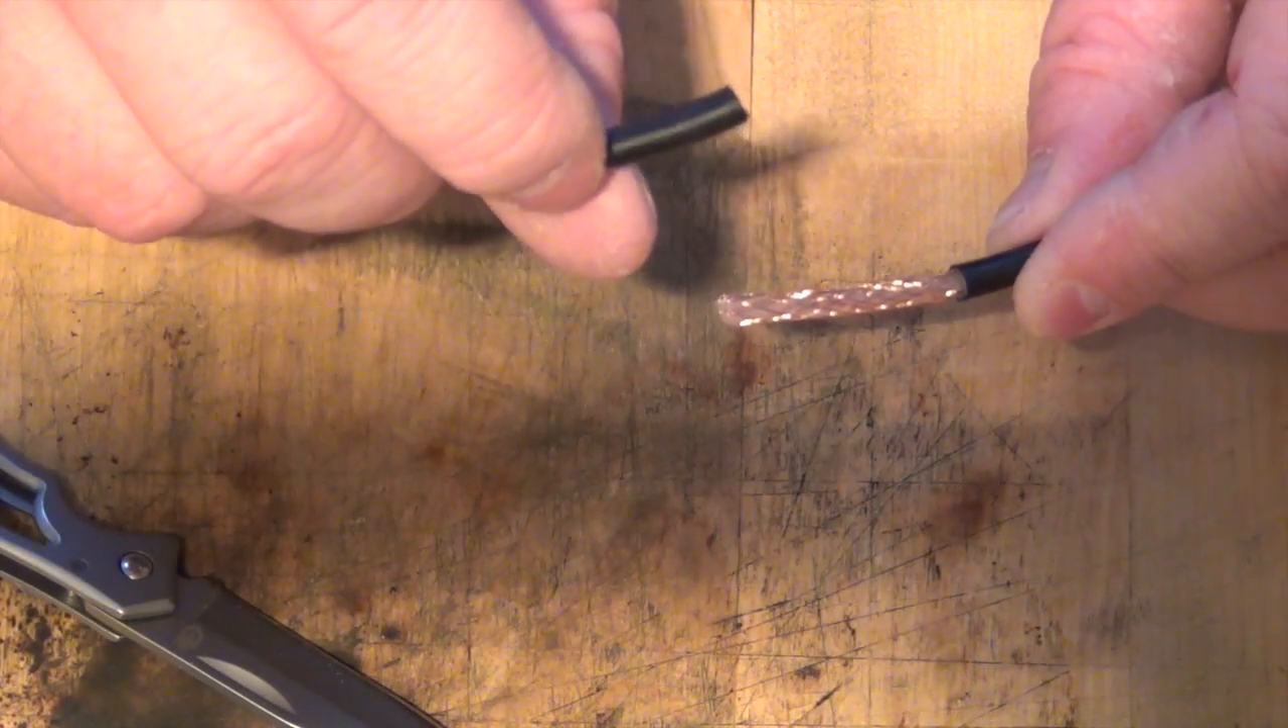And there we go, we've removed the outer protective cover to expose the braid.